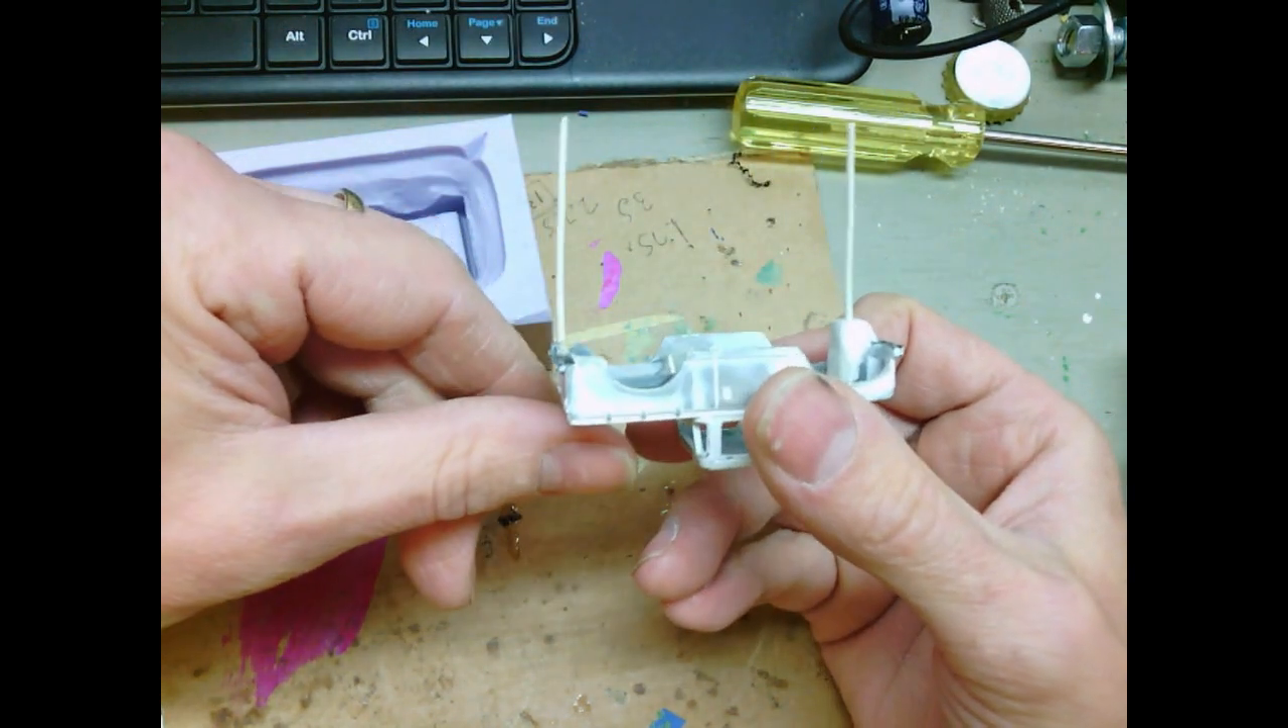Notice I added these two wires onto the two high spots.